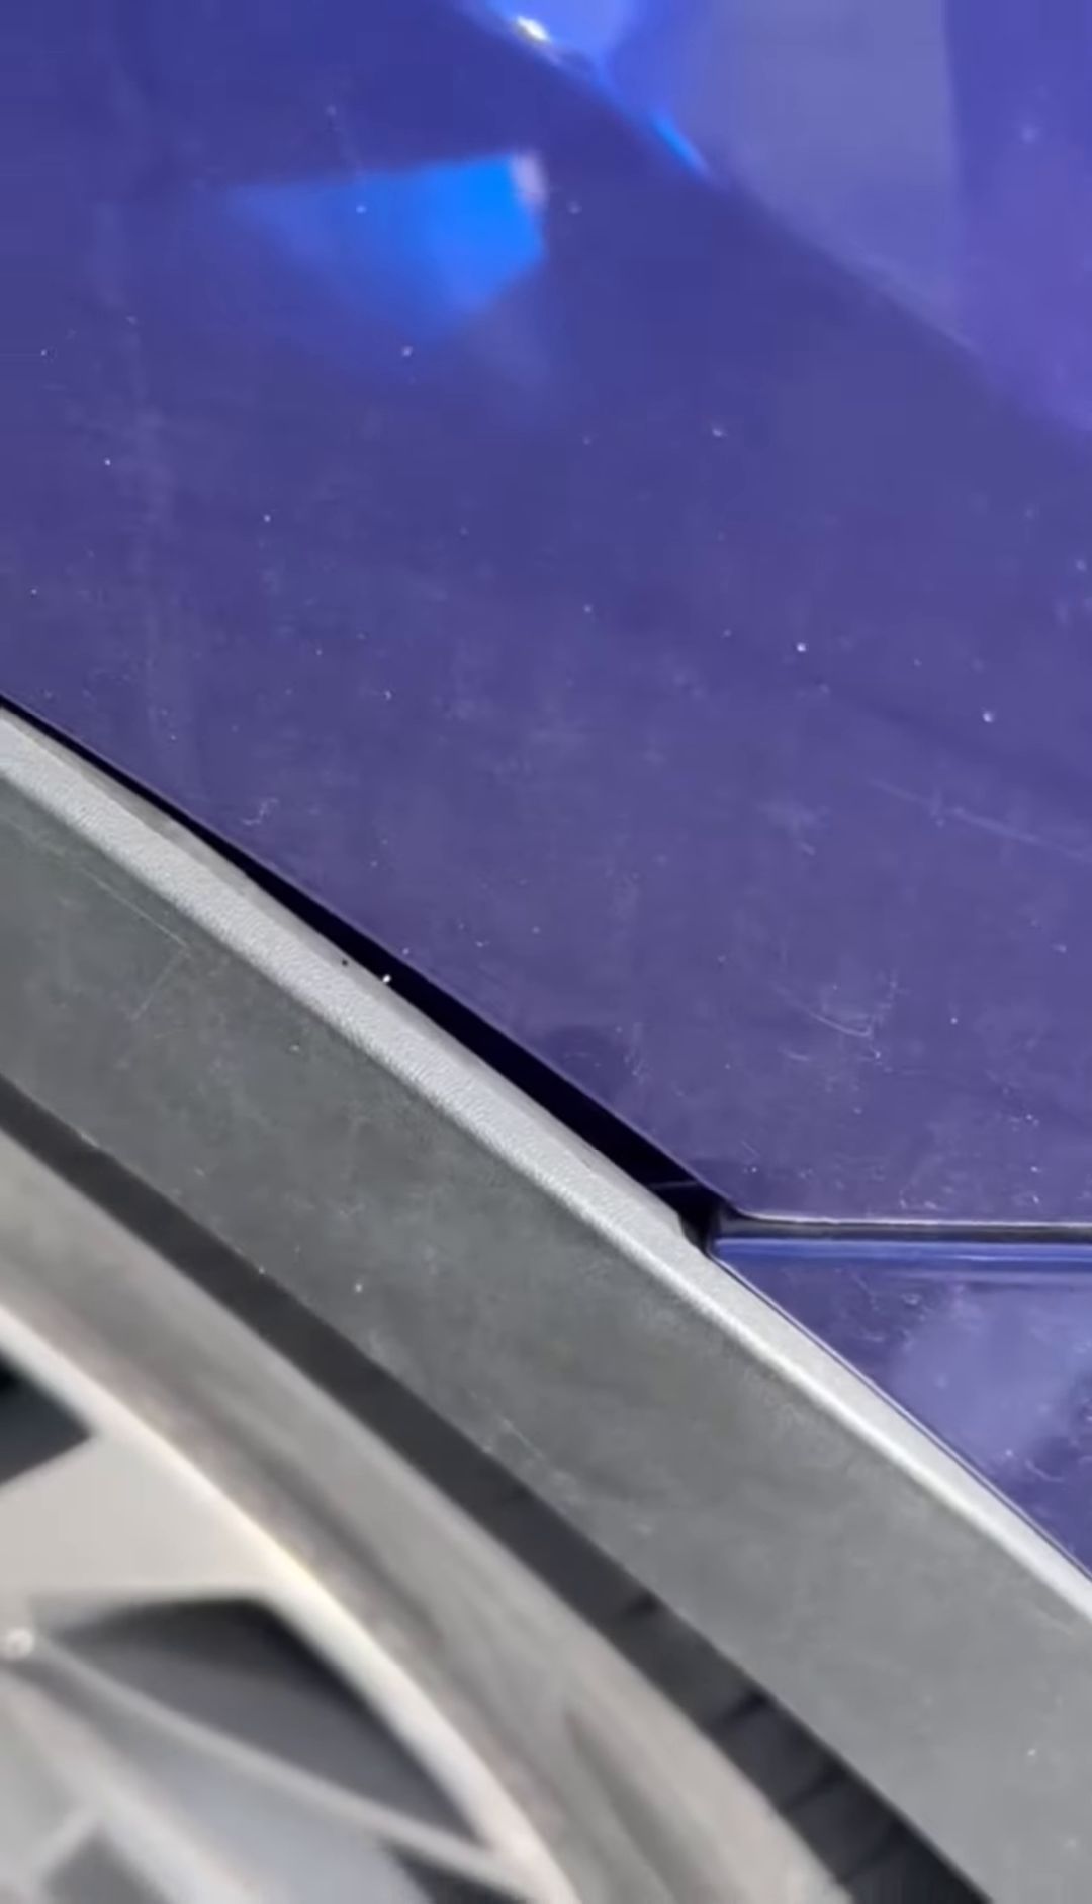The back bumper doesn't fit right there look.